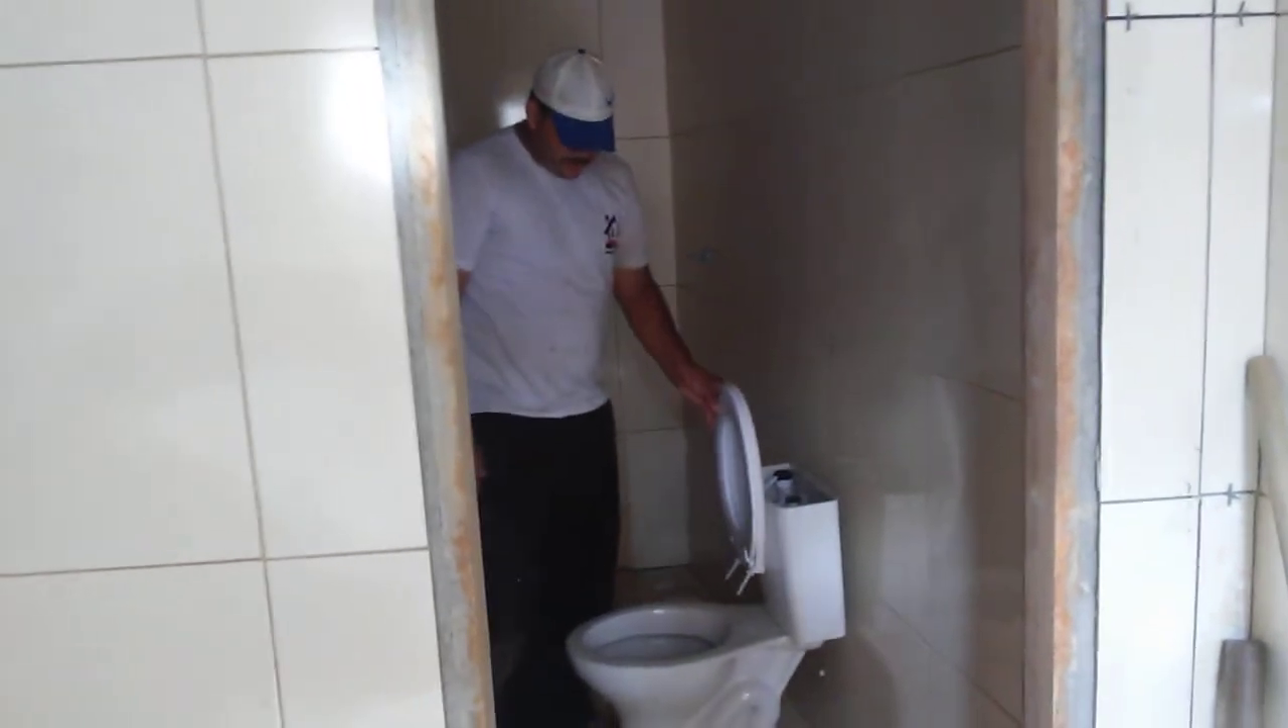Terminei de colocar aqui a descarga acoplada aqui agora.